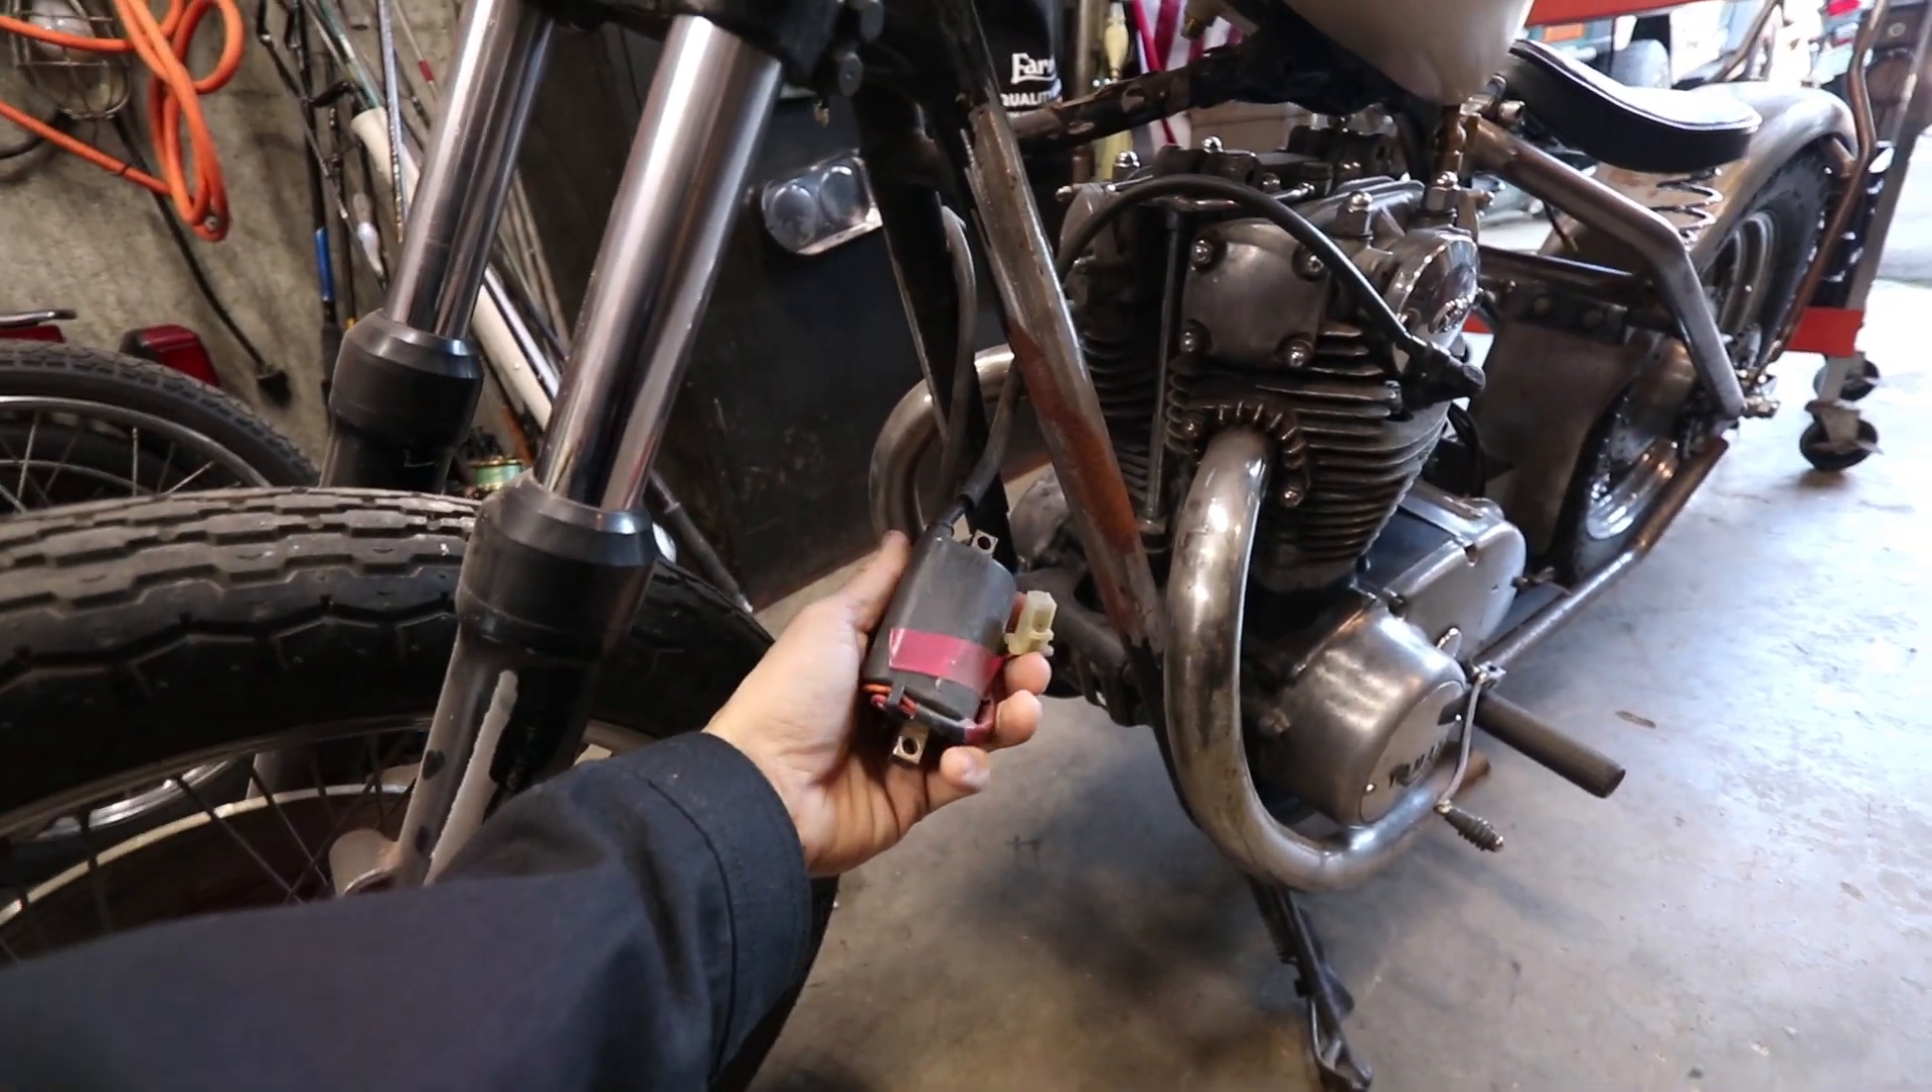The only thing I don't have is a mount Is a mount for the coil which I'm not using this coil, so I haven't mounted it yet.